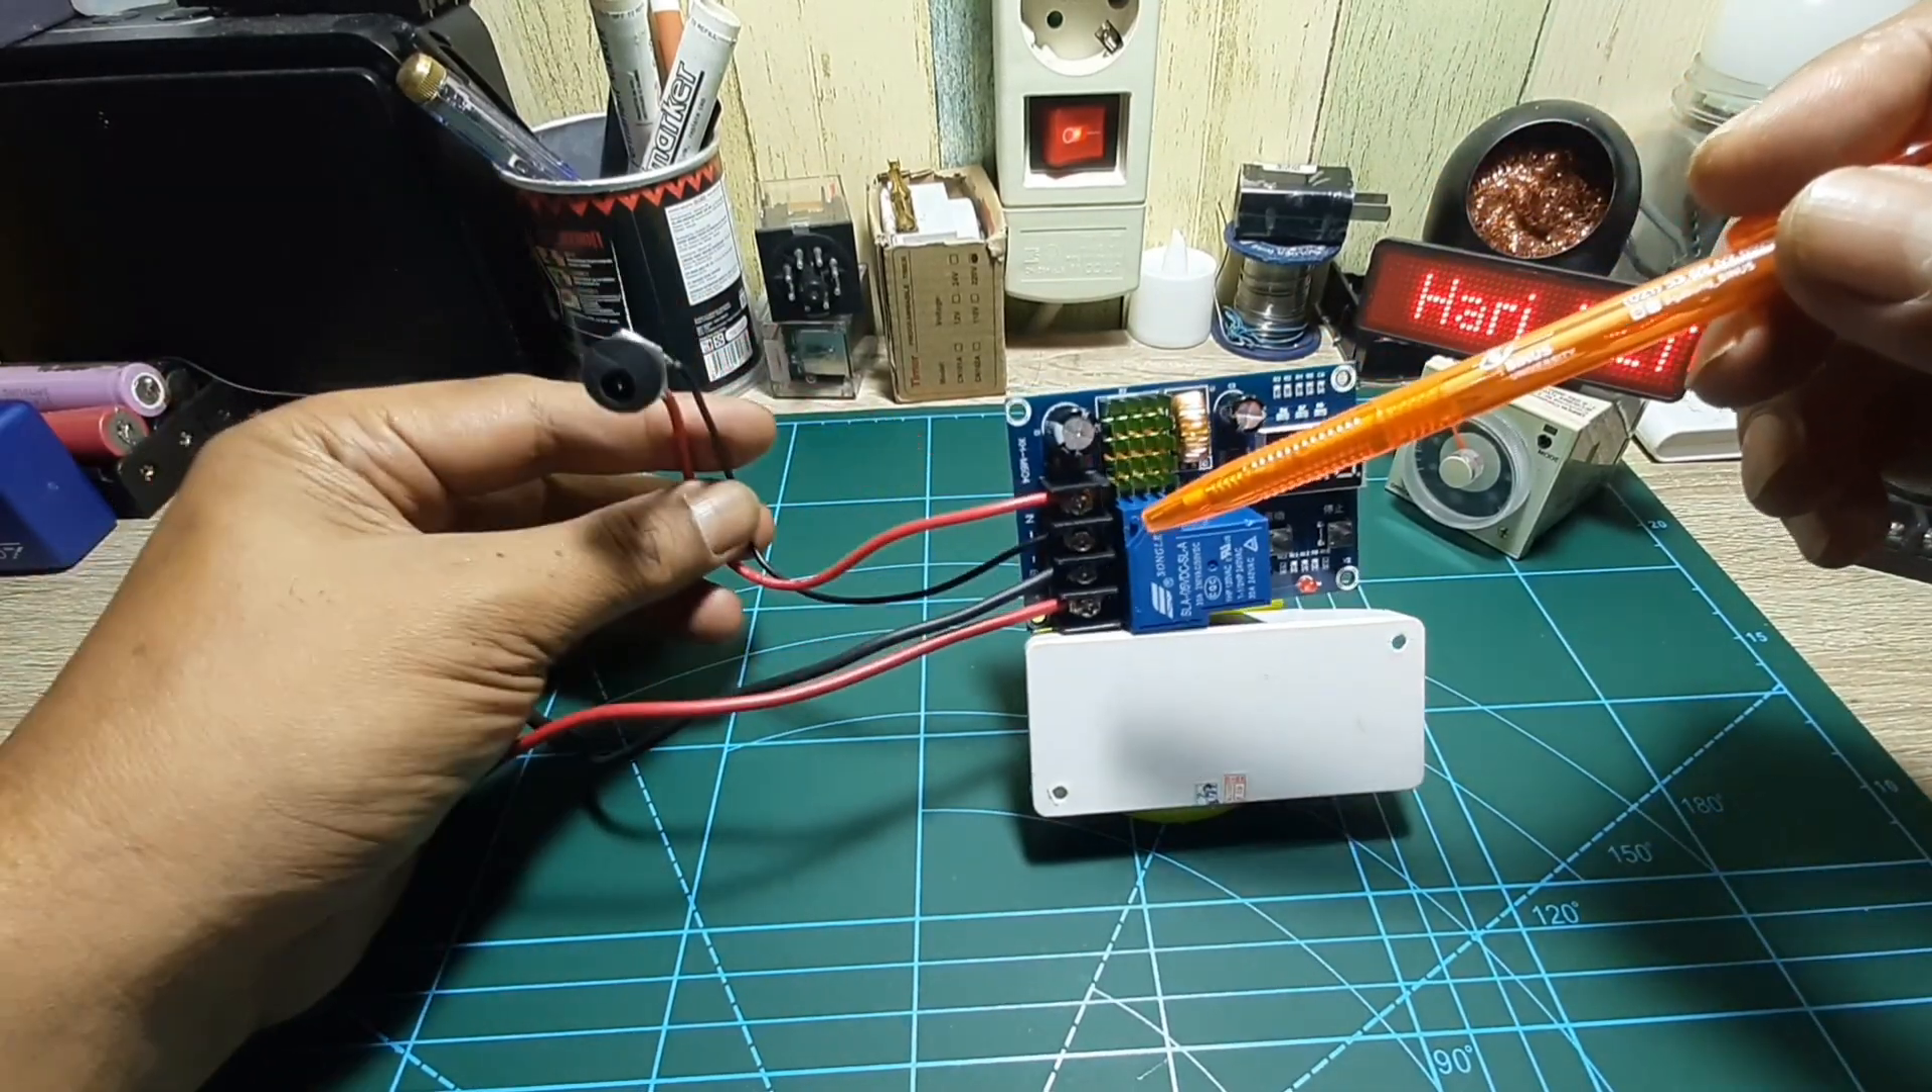Jadi, sudah saya pasang ya kabelnya ya. Yaitu, kabel yang atas ini ya.